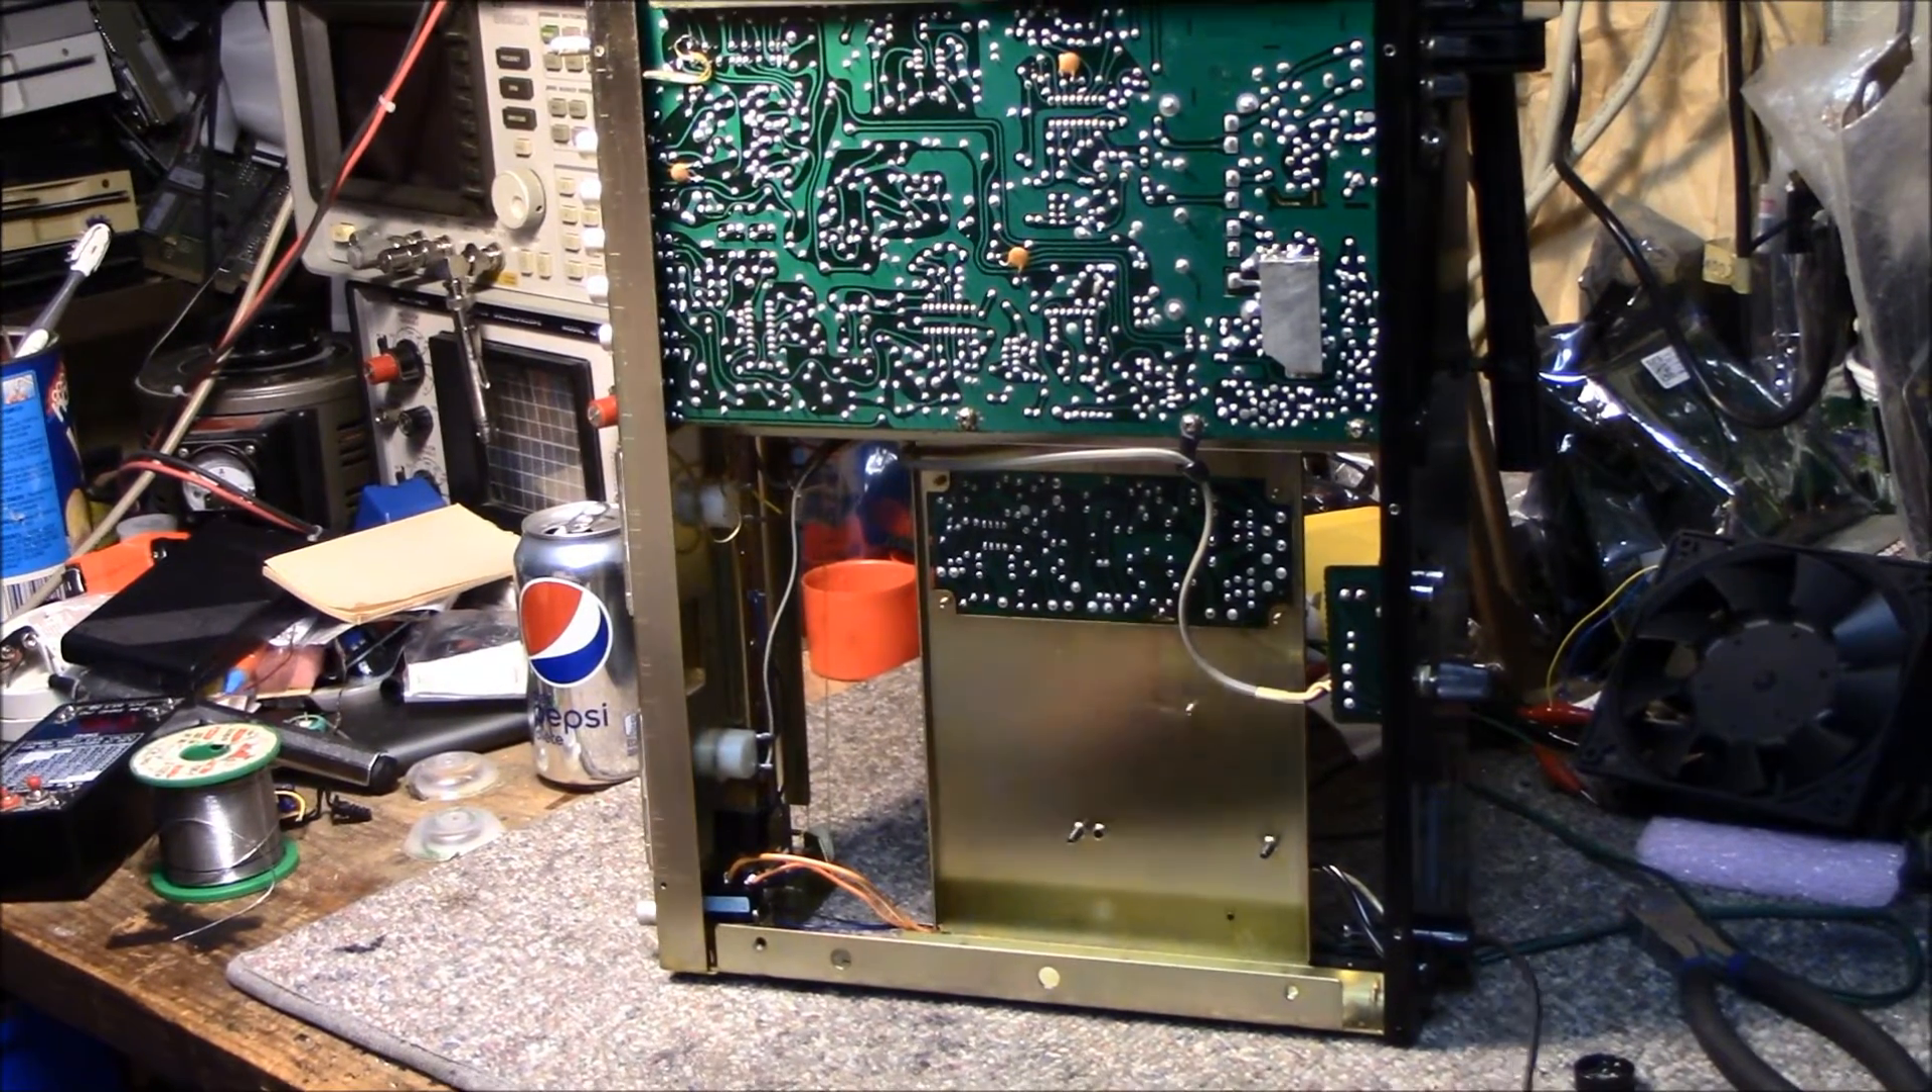Okay I got the bottom off looks very nice.